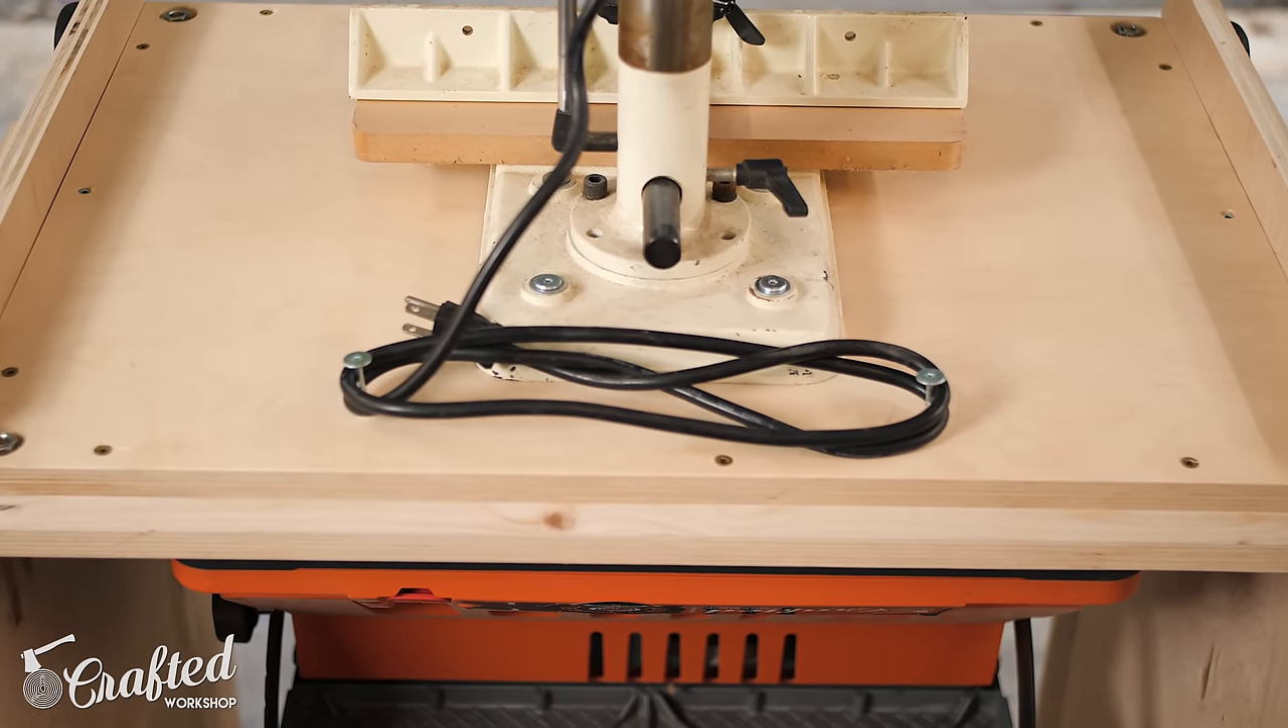Off camera I also added a few more screws to act as cord management which is really helpful to keep things out of the way when flipping the platform.